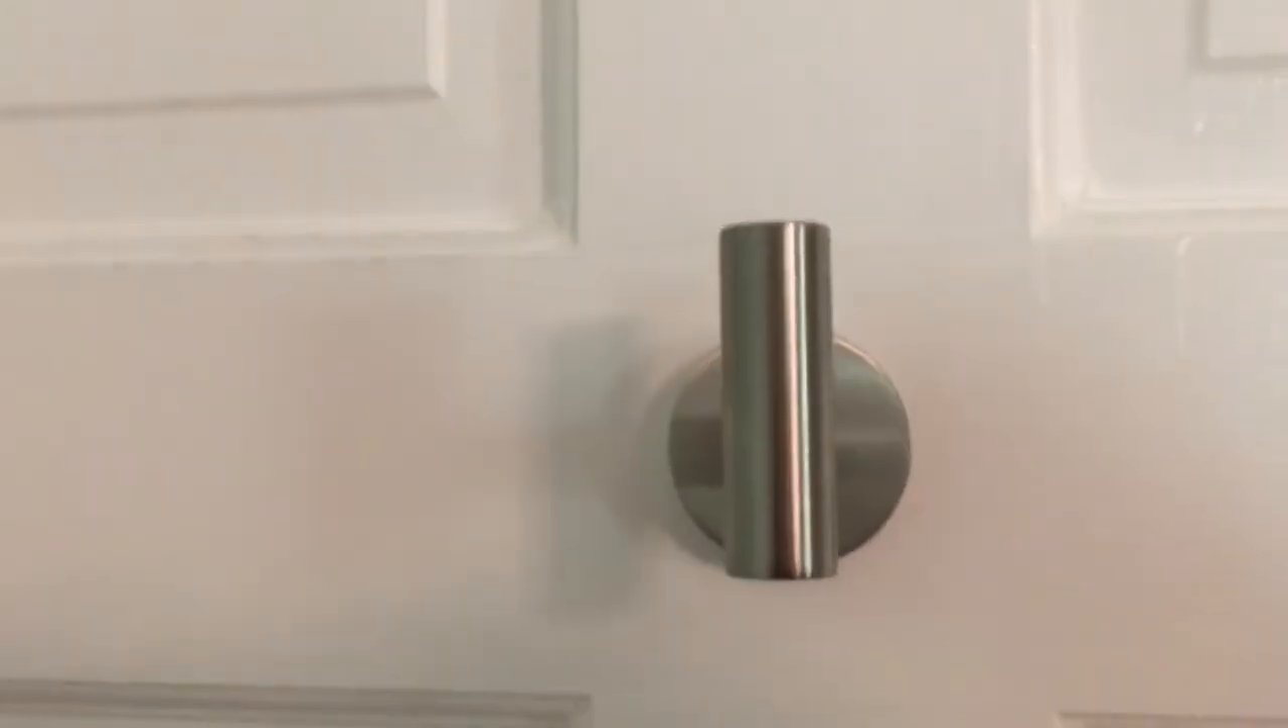As we make our final turn, we now have fully installed our hook.